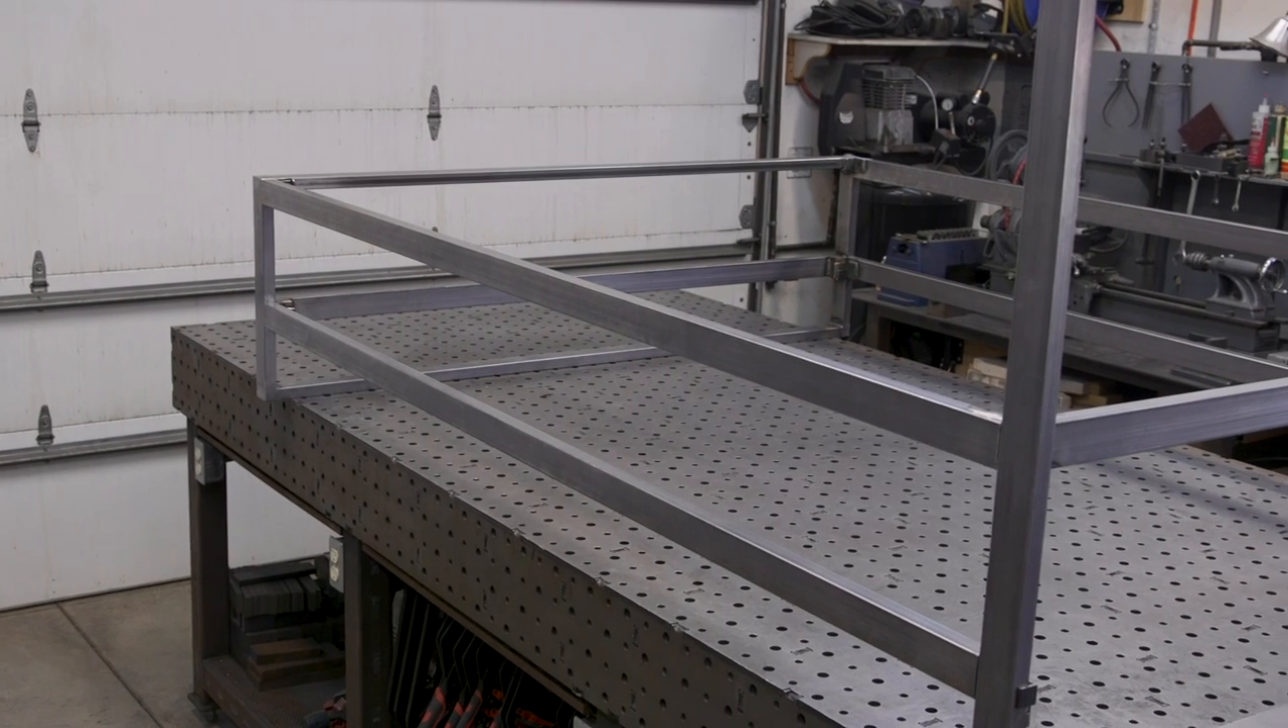I finally, I finally was able to get the metal portion of this thing put together after about two and a half weeks and a lot of frustration.